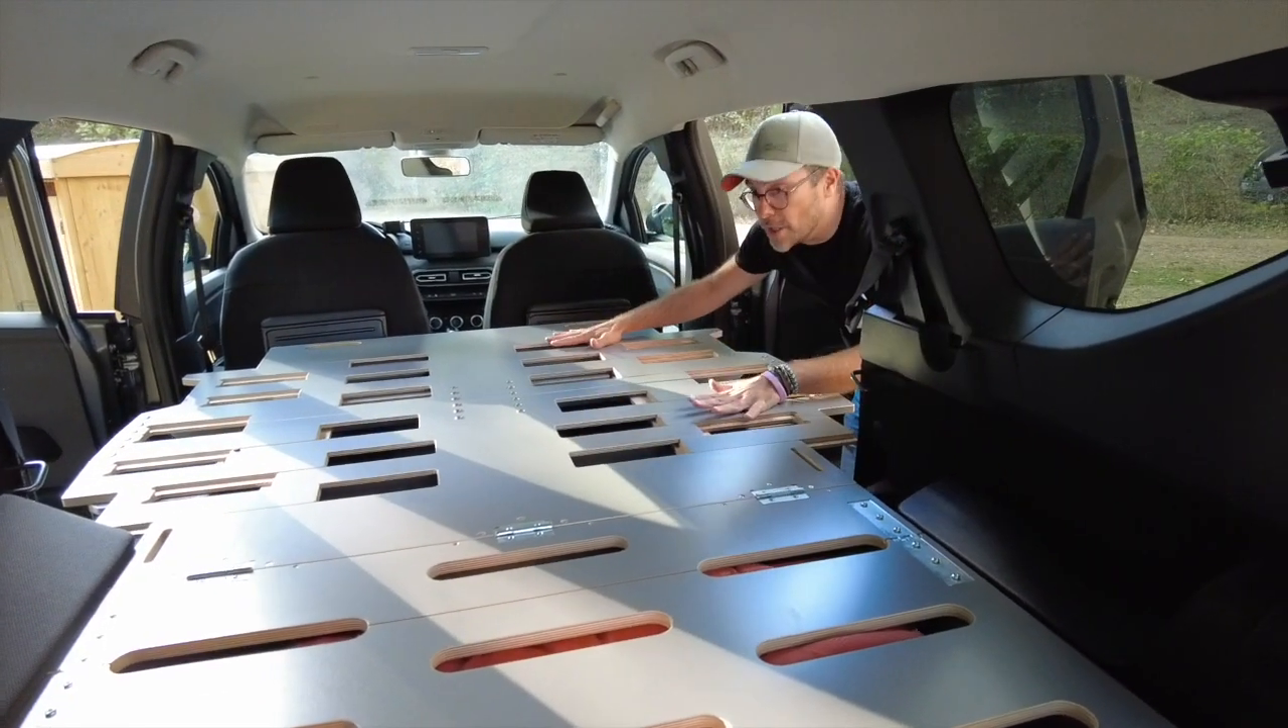Là j'ai mon sommier qui est placé j'ai plus qu'à mettre le matelas.